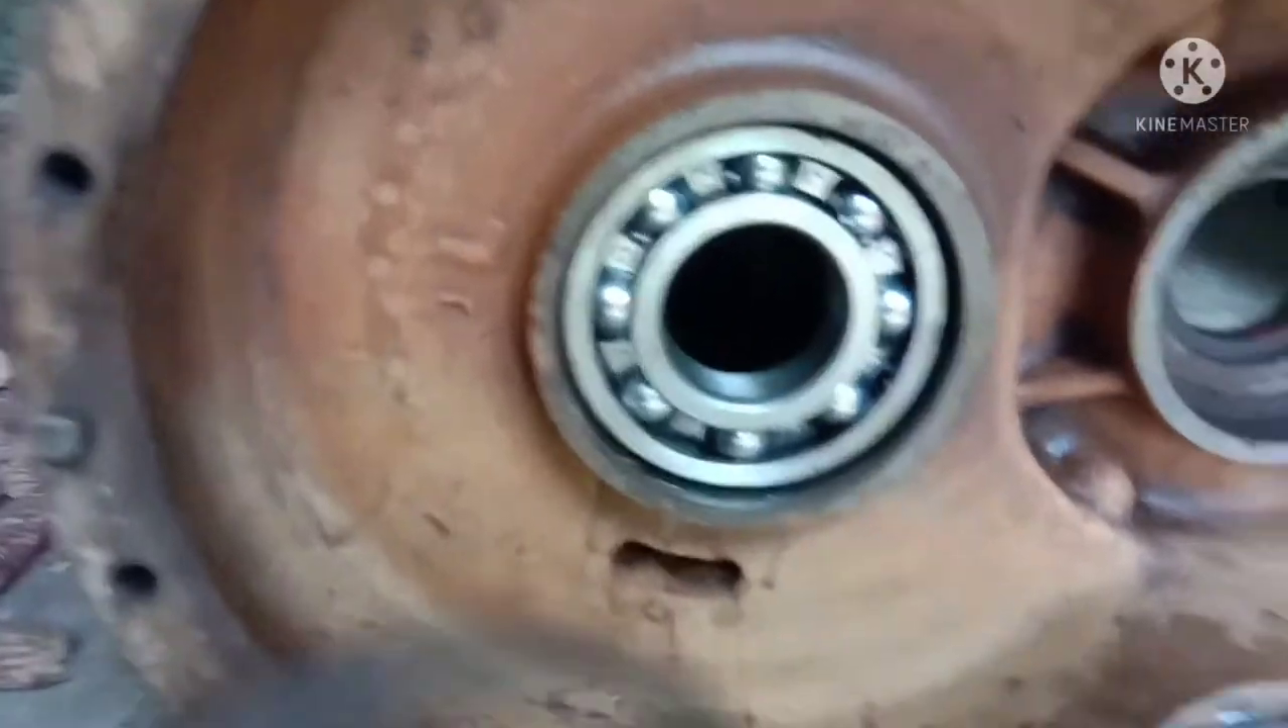ये देखिए बैरिंग आप लोग ये बैरिंग लगा चुके हैं।